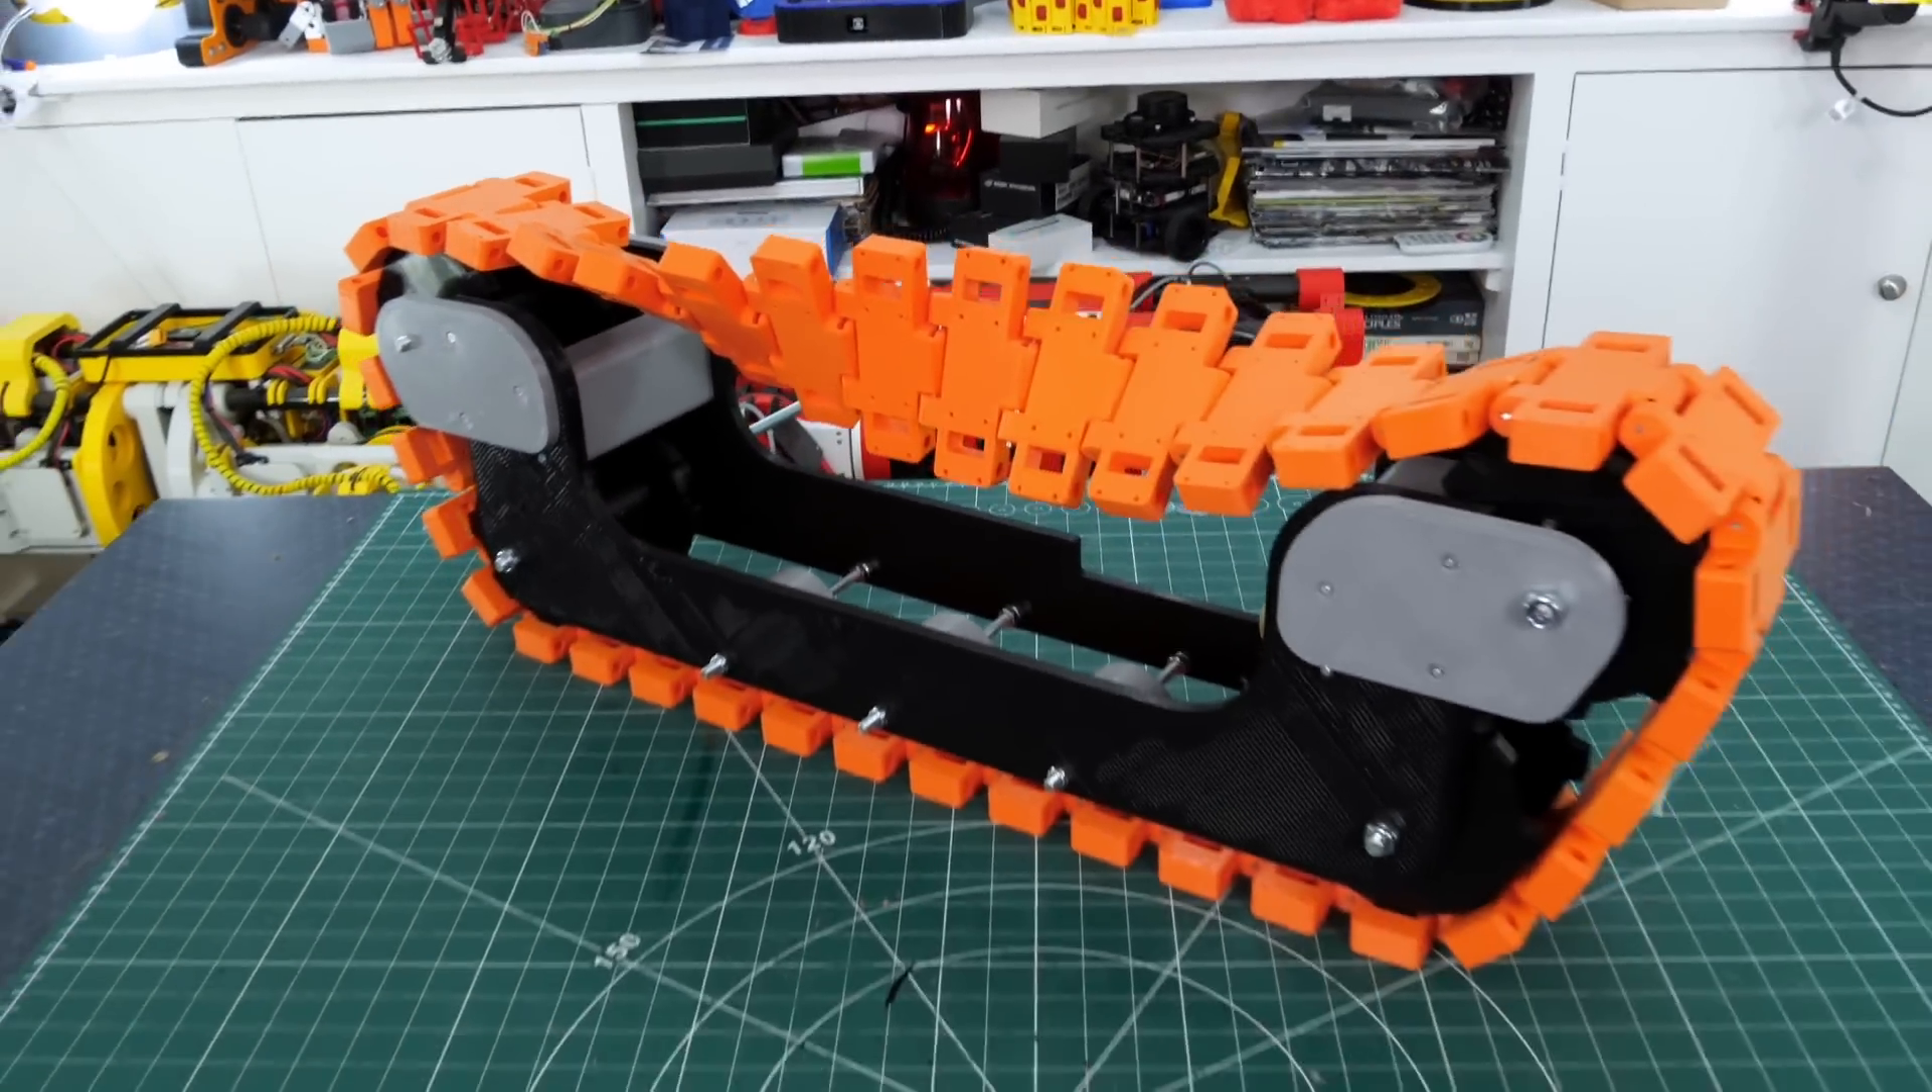With the assembly the length that is the minimum amount of track links I could get in there to get that twist in and have the track go all the way around is 37 links so there it is.